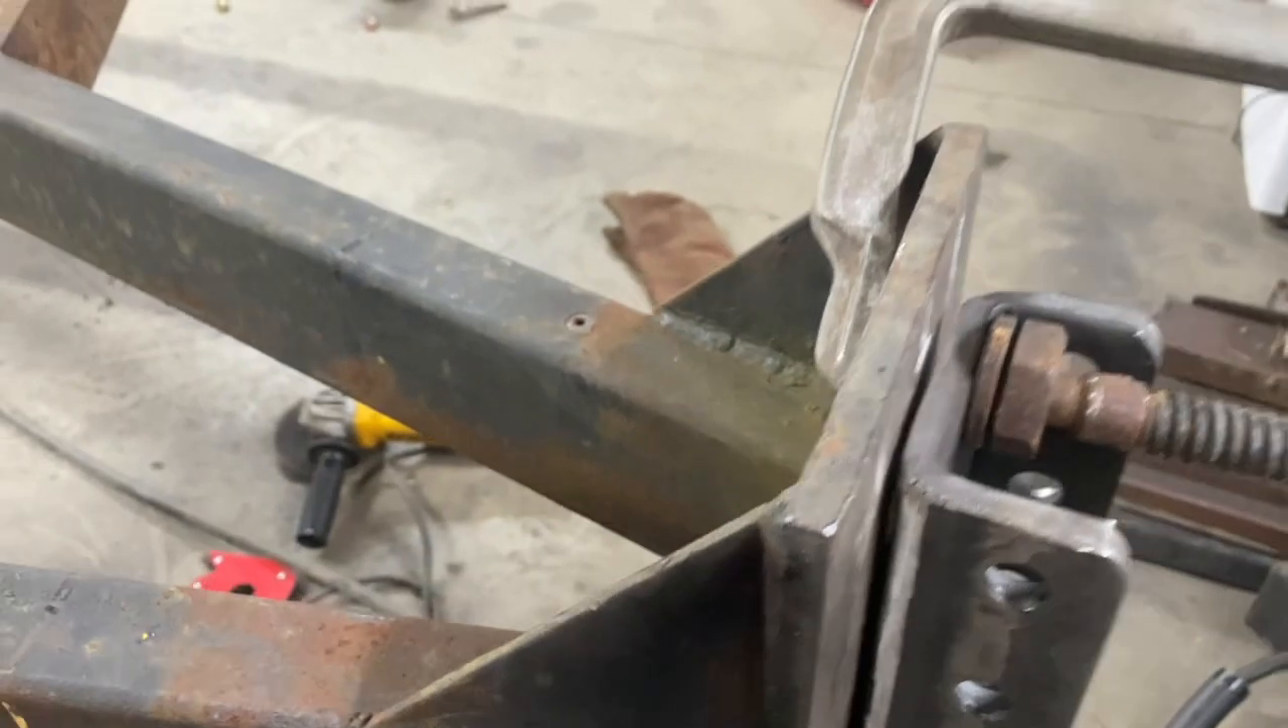I got my part mocked up here got a little bit of a gap in there evidently this uh this plate's still got a little bit of a warp to it.